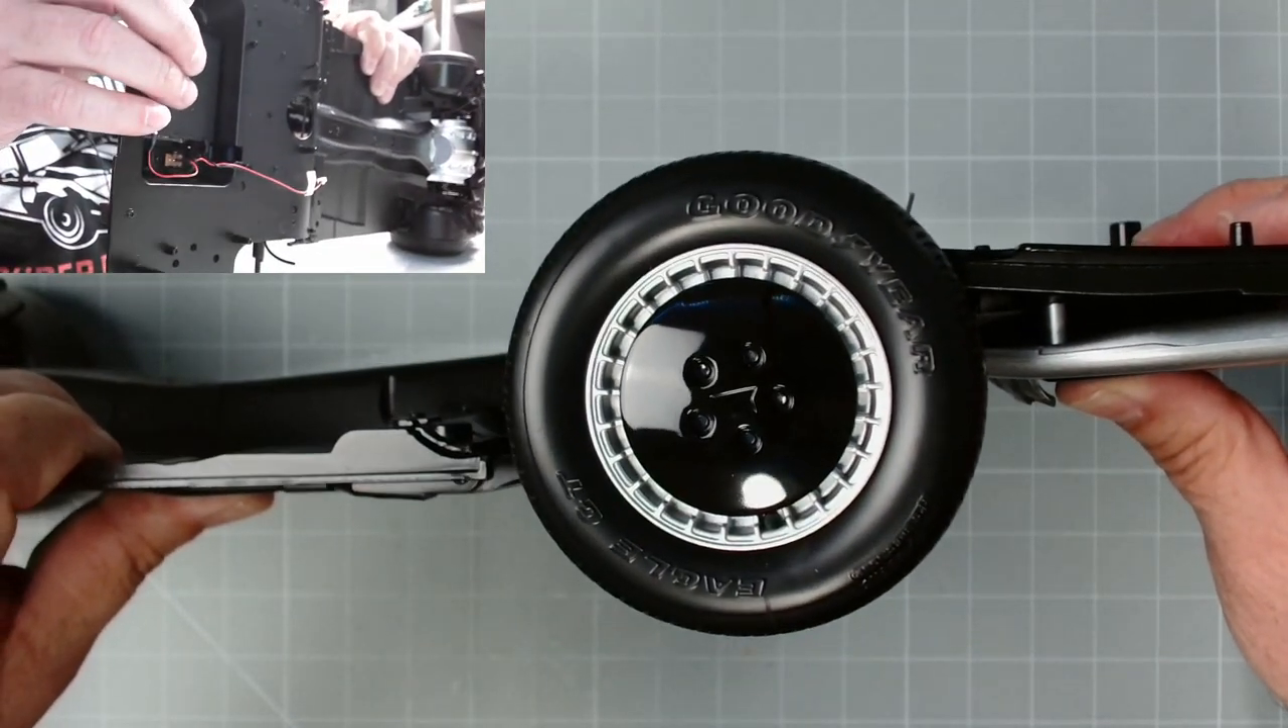There's the hubcap back in place.